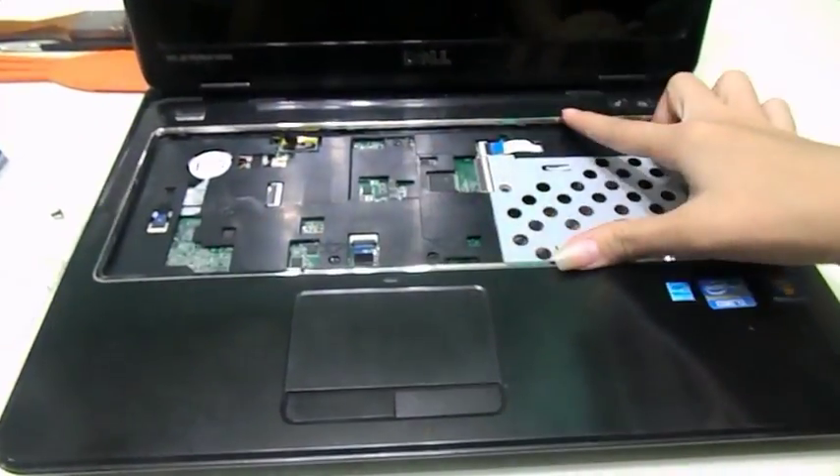Now, as you see right here, the keyboard is gone.